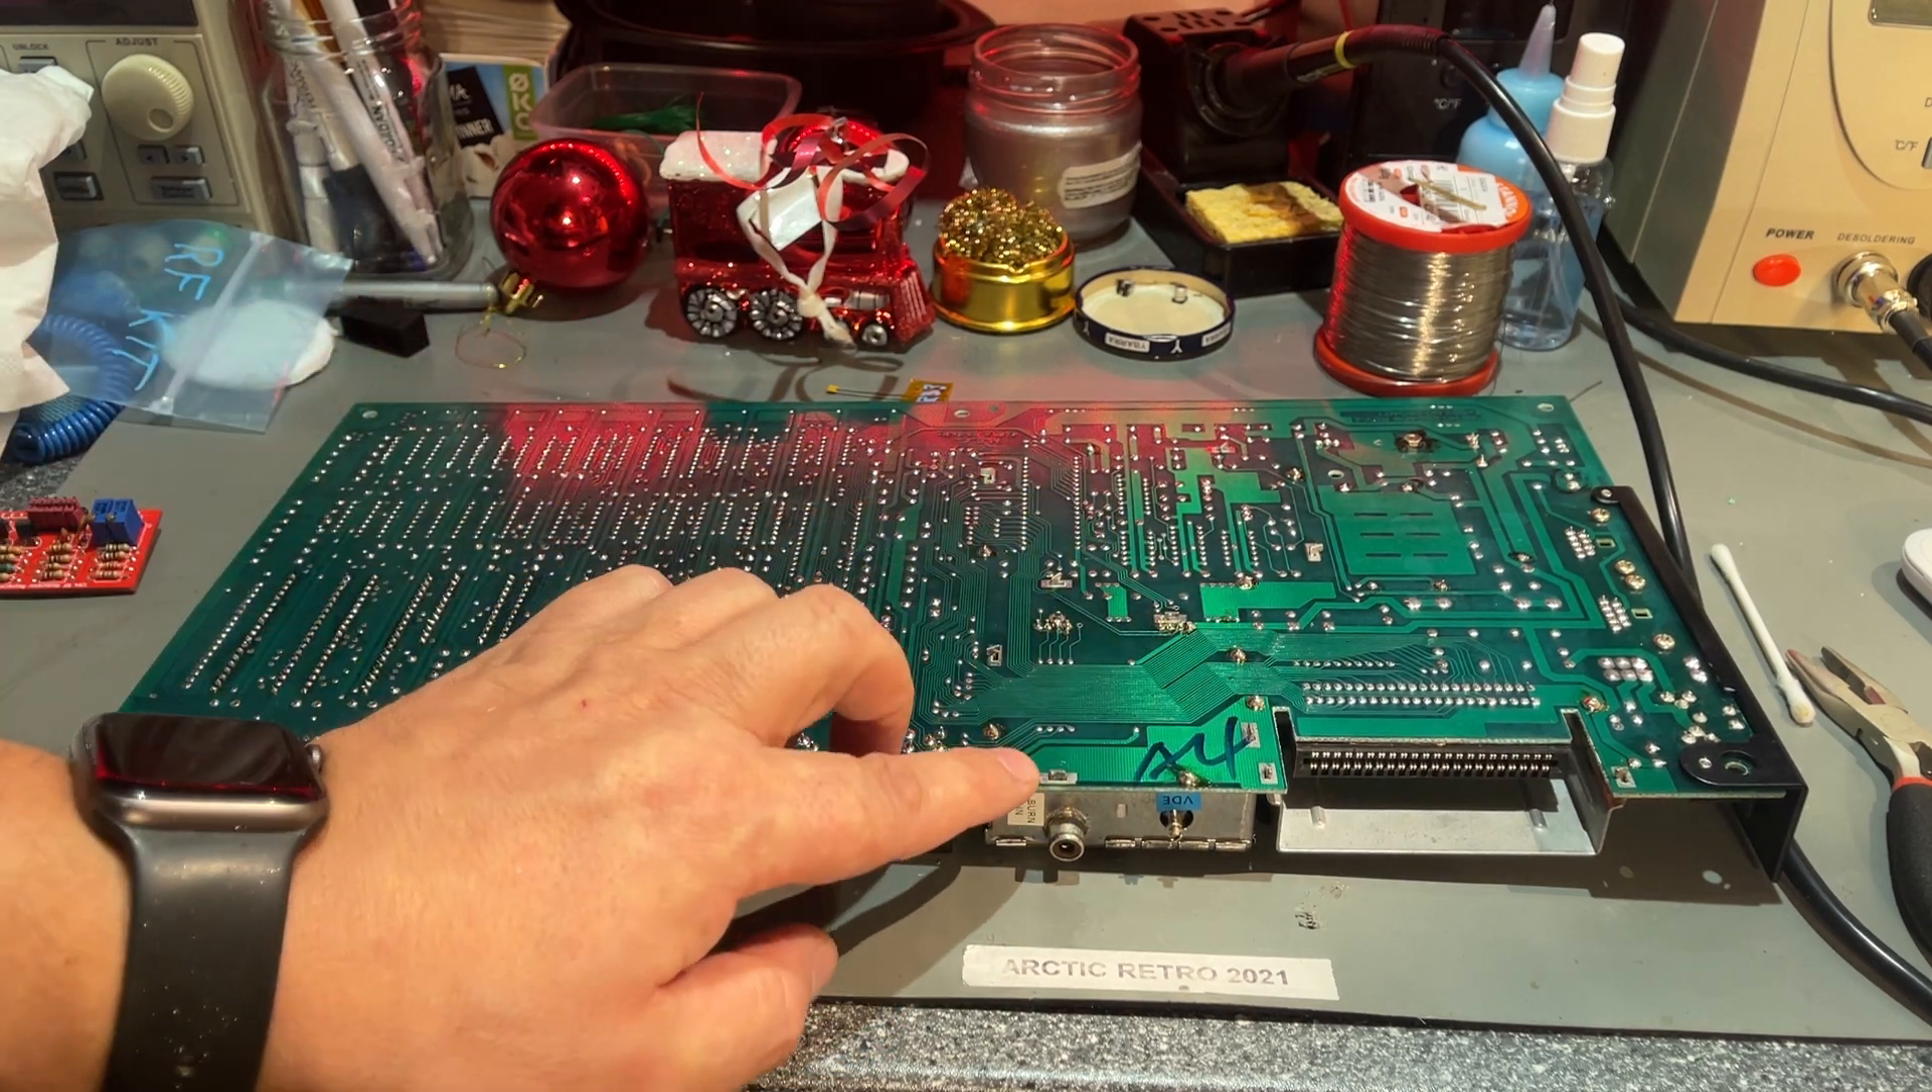I took the motherboard out of the machine and this is the big TV modulator metal can that we're gonna remove and it's of course soldered in on the backside and yeah there are some big solder points here.